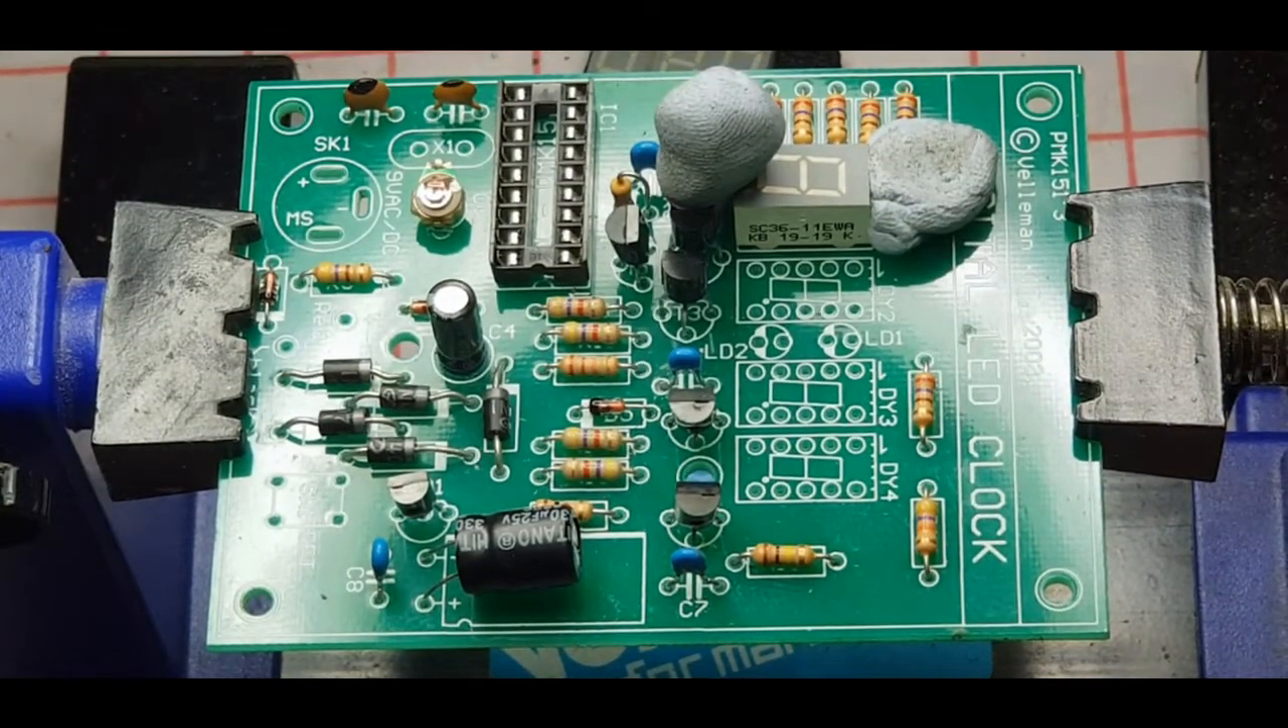So by magic display number one has appeared to be blue tacked.